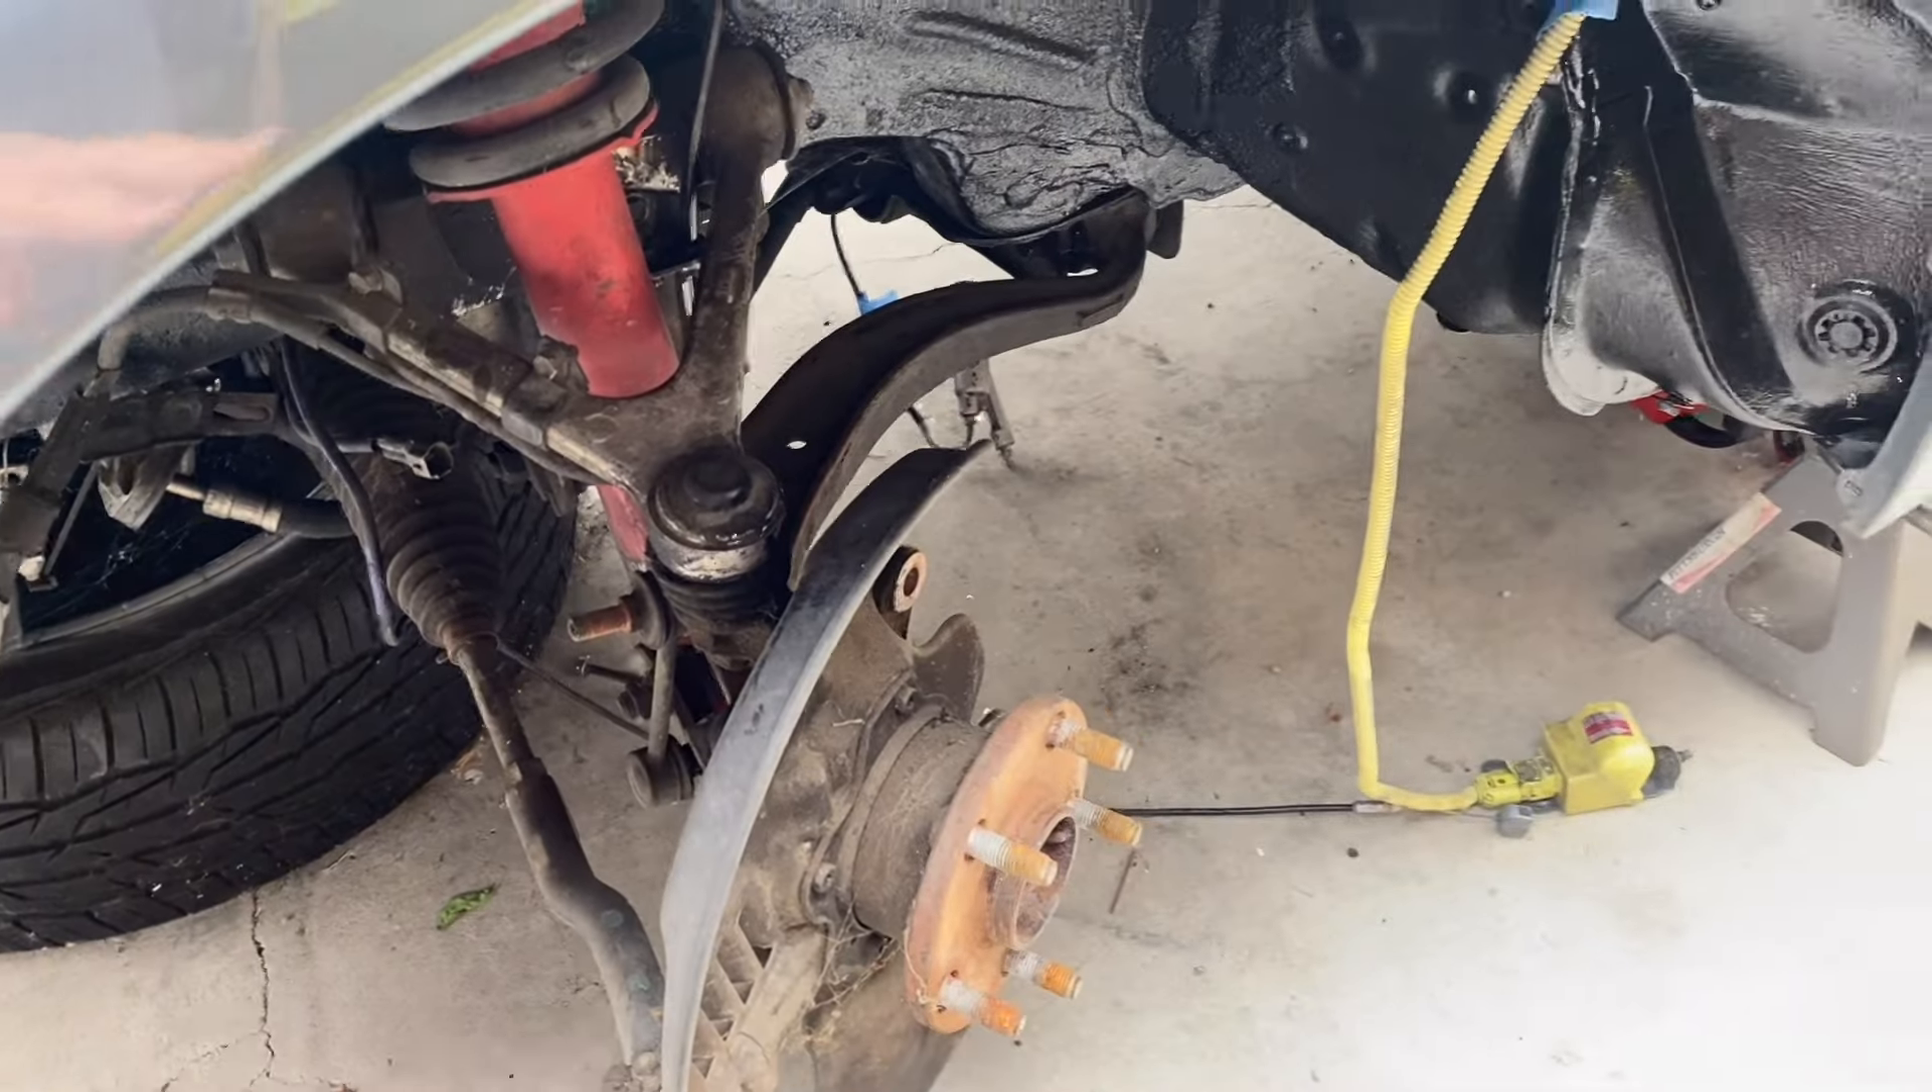Now i did take apart the oem brakes i rebuilt them i just haven't installed it yet.